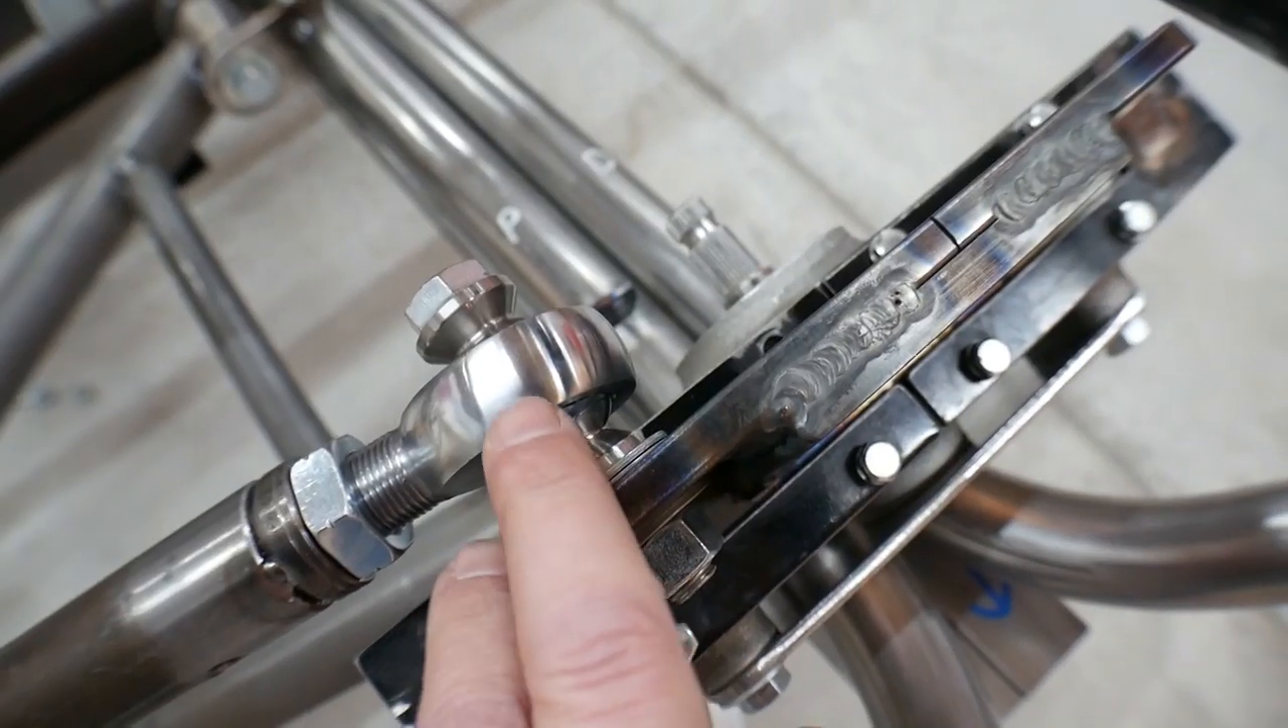And then I've got the heim bolted on there.